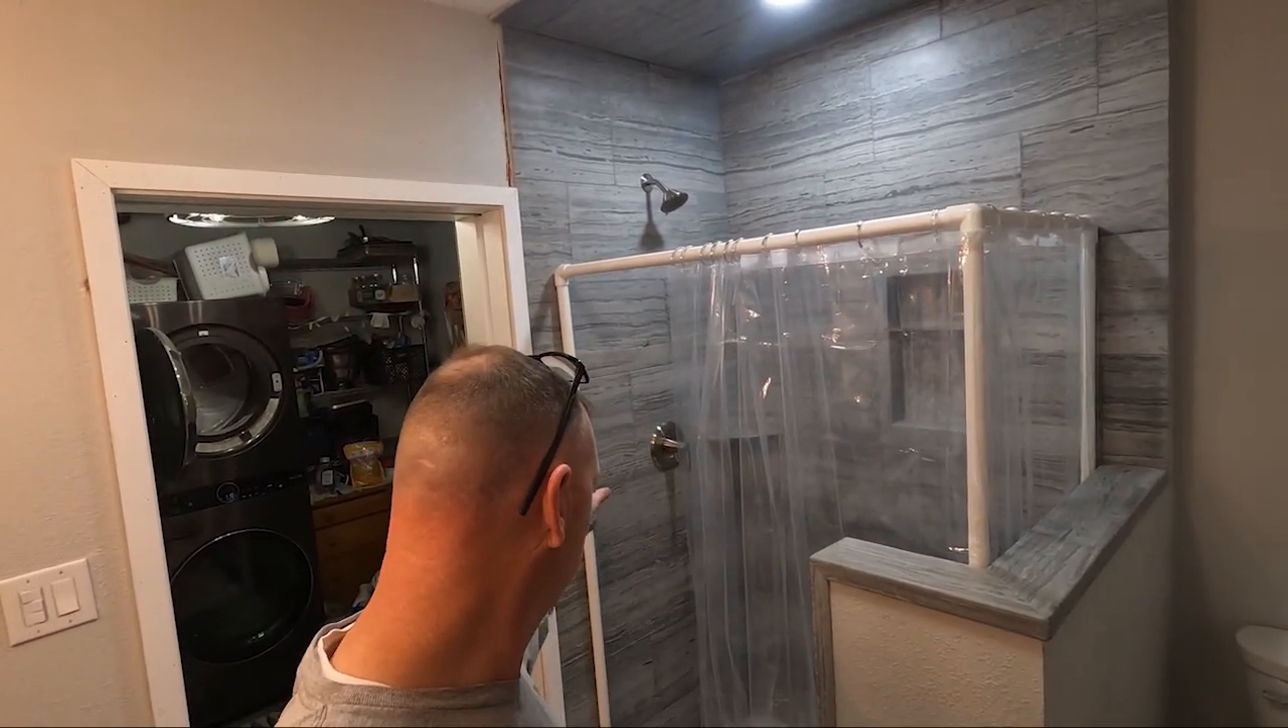We got the temporary shower curtains in until we get the glass in.